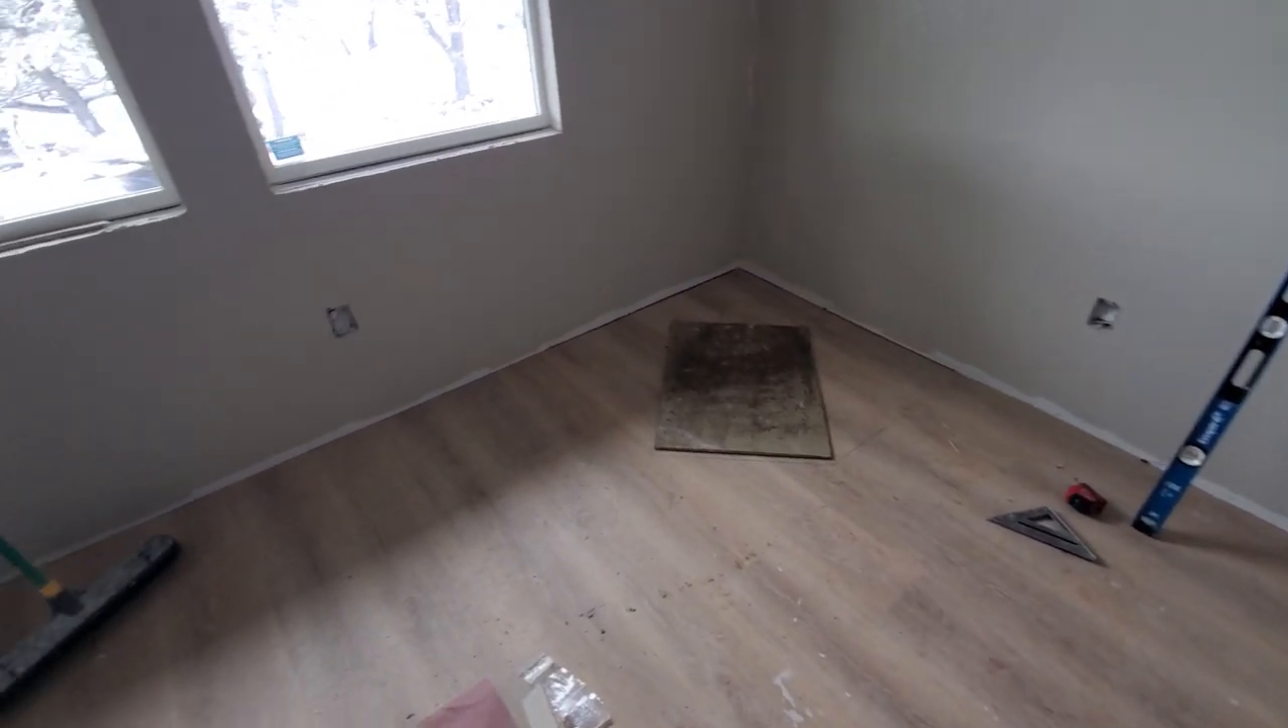I have to get on the tile first before i can do the baseboard there.